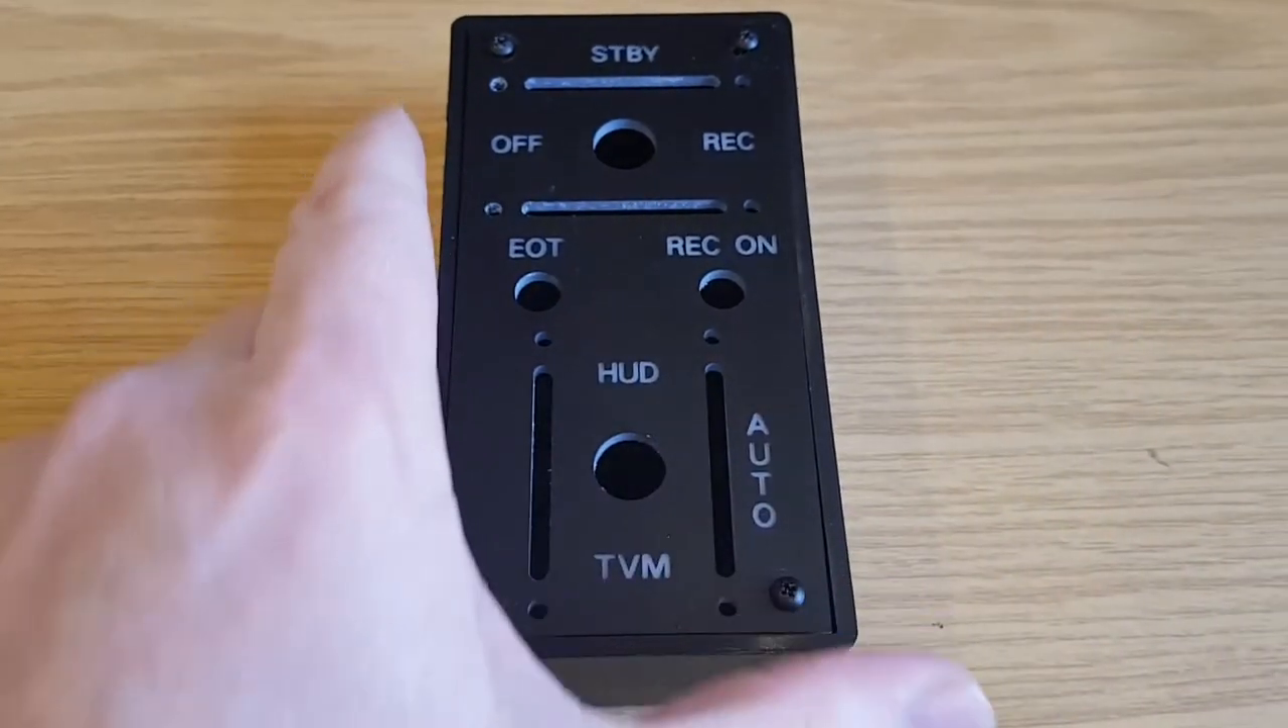So we're now at the end of the first stage, where we have the completed enclosure, in this case I've replaced the lid.